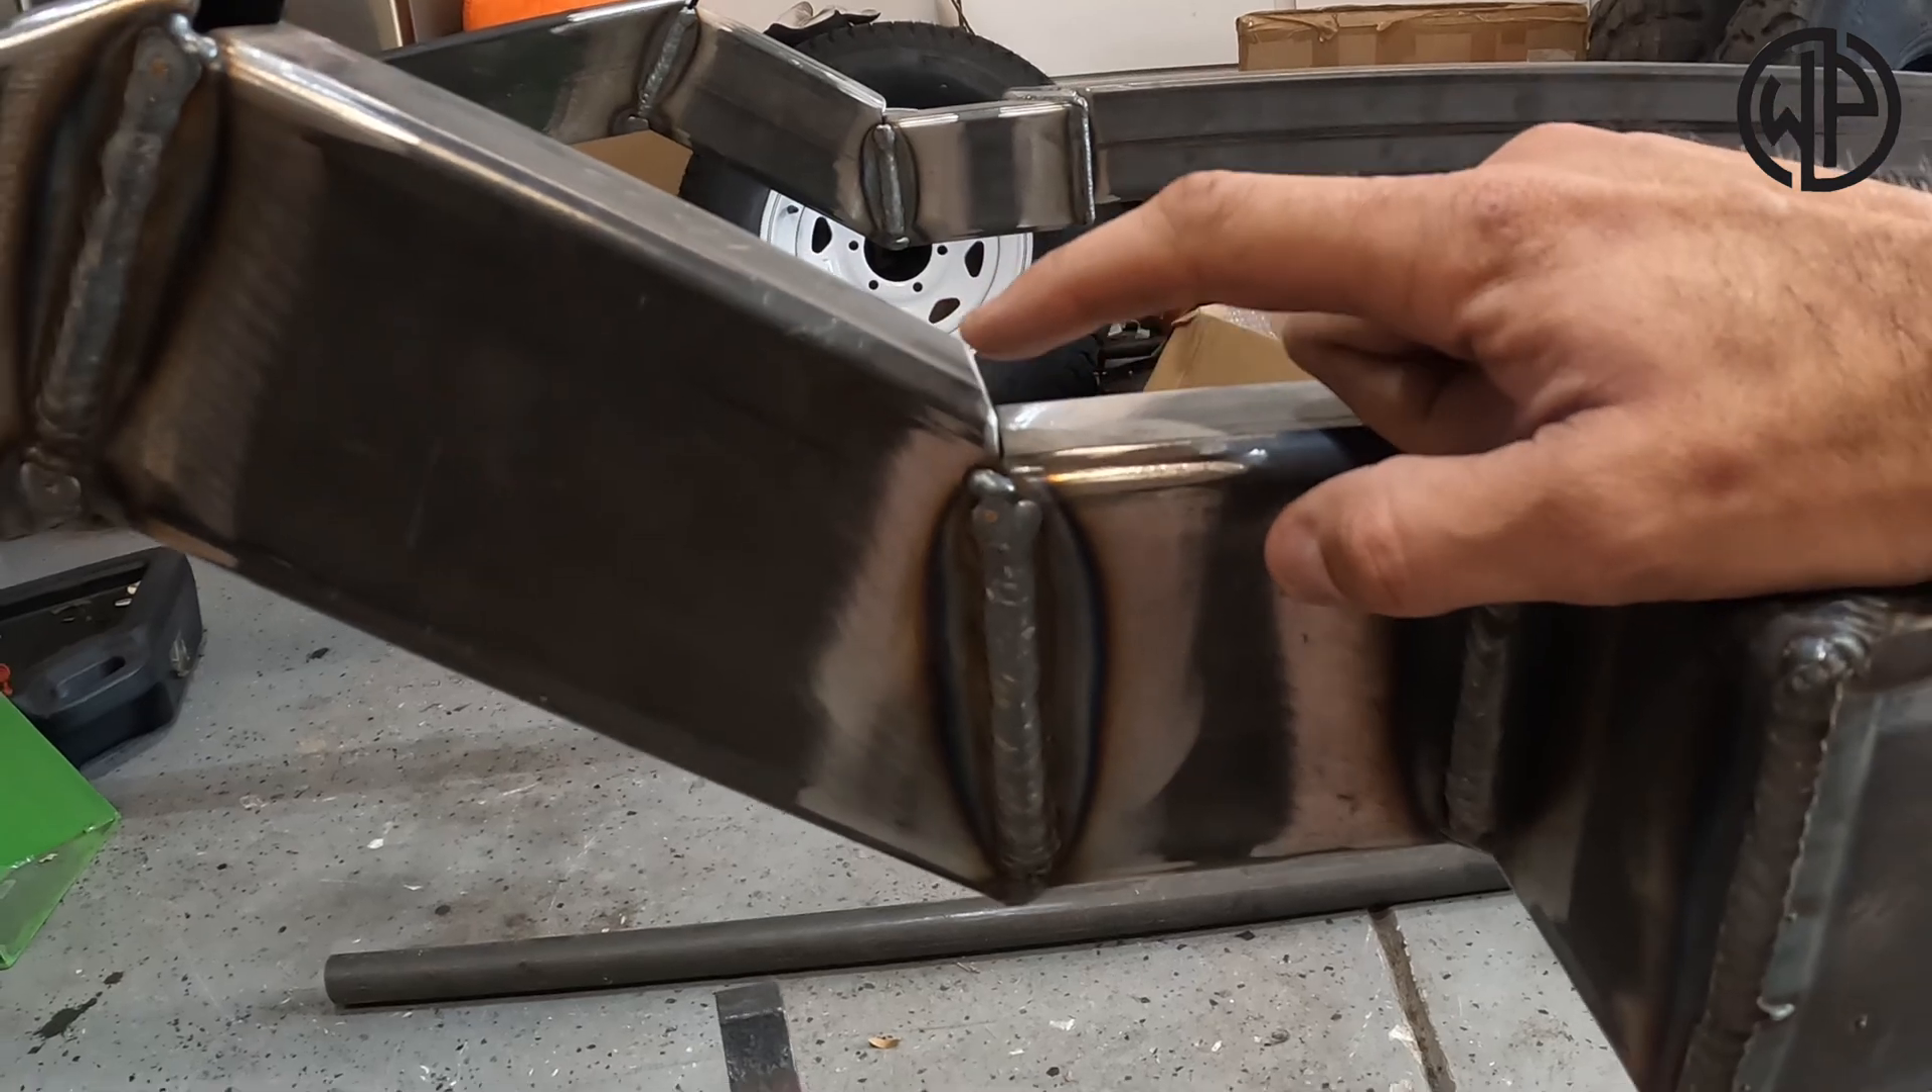And you'll notice the angles here, because this was just straight tube and I cut the angle on one side, it doesn't match anymore.